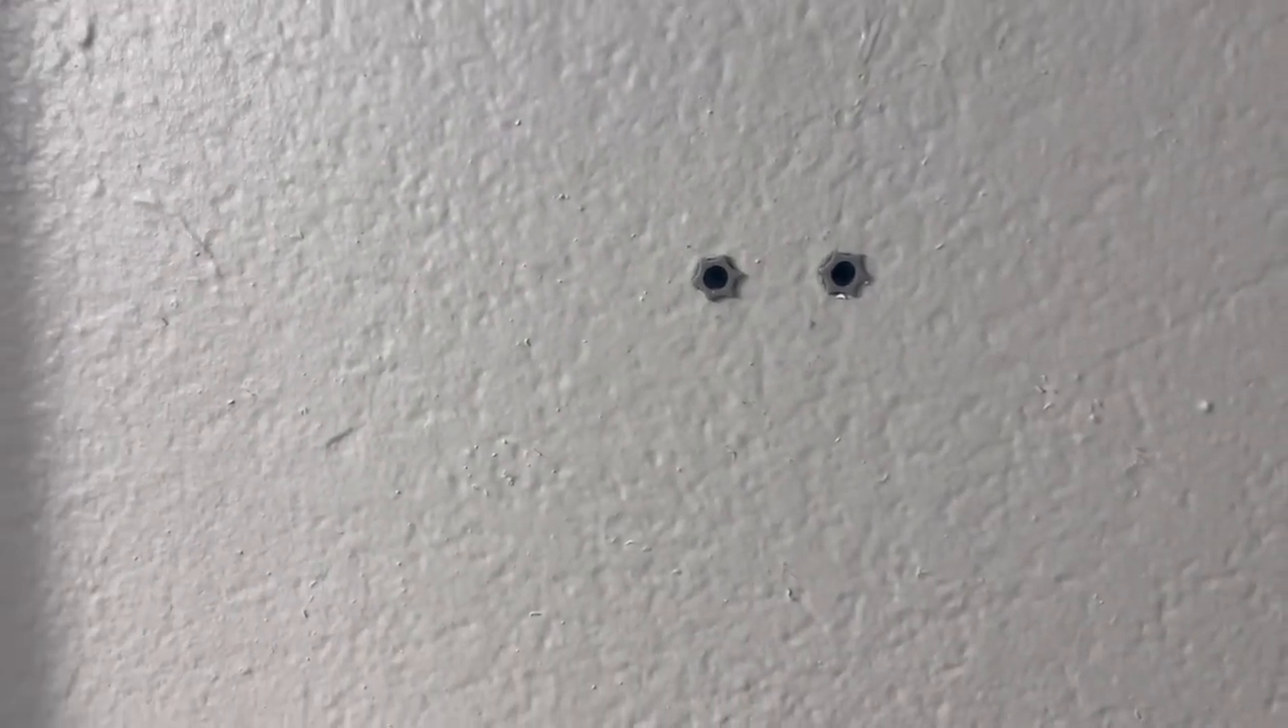Our drywall anchors are now in the wall.